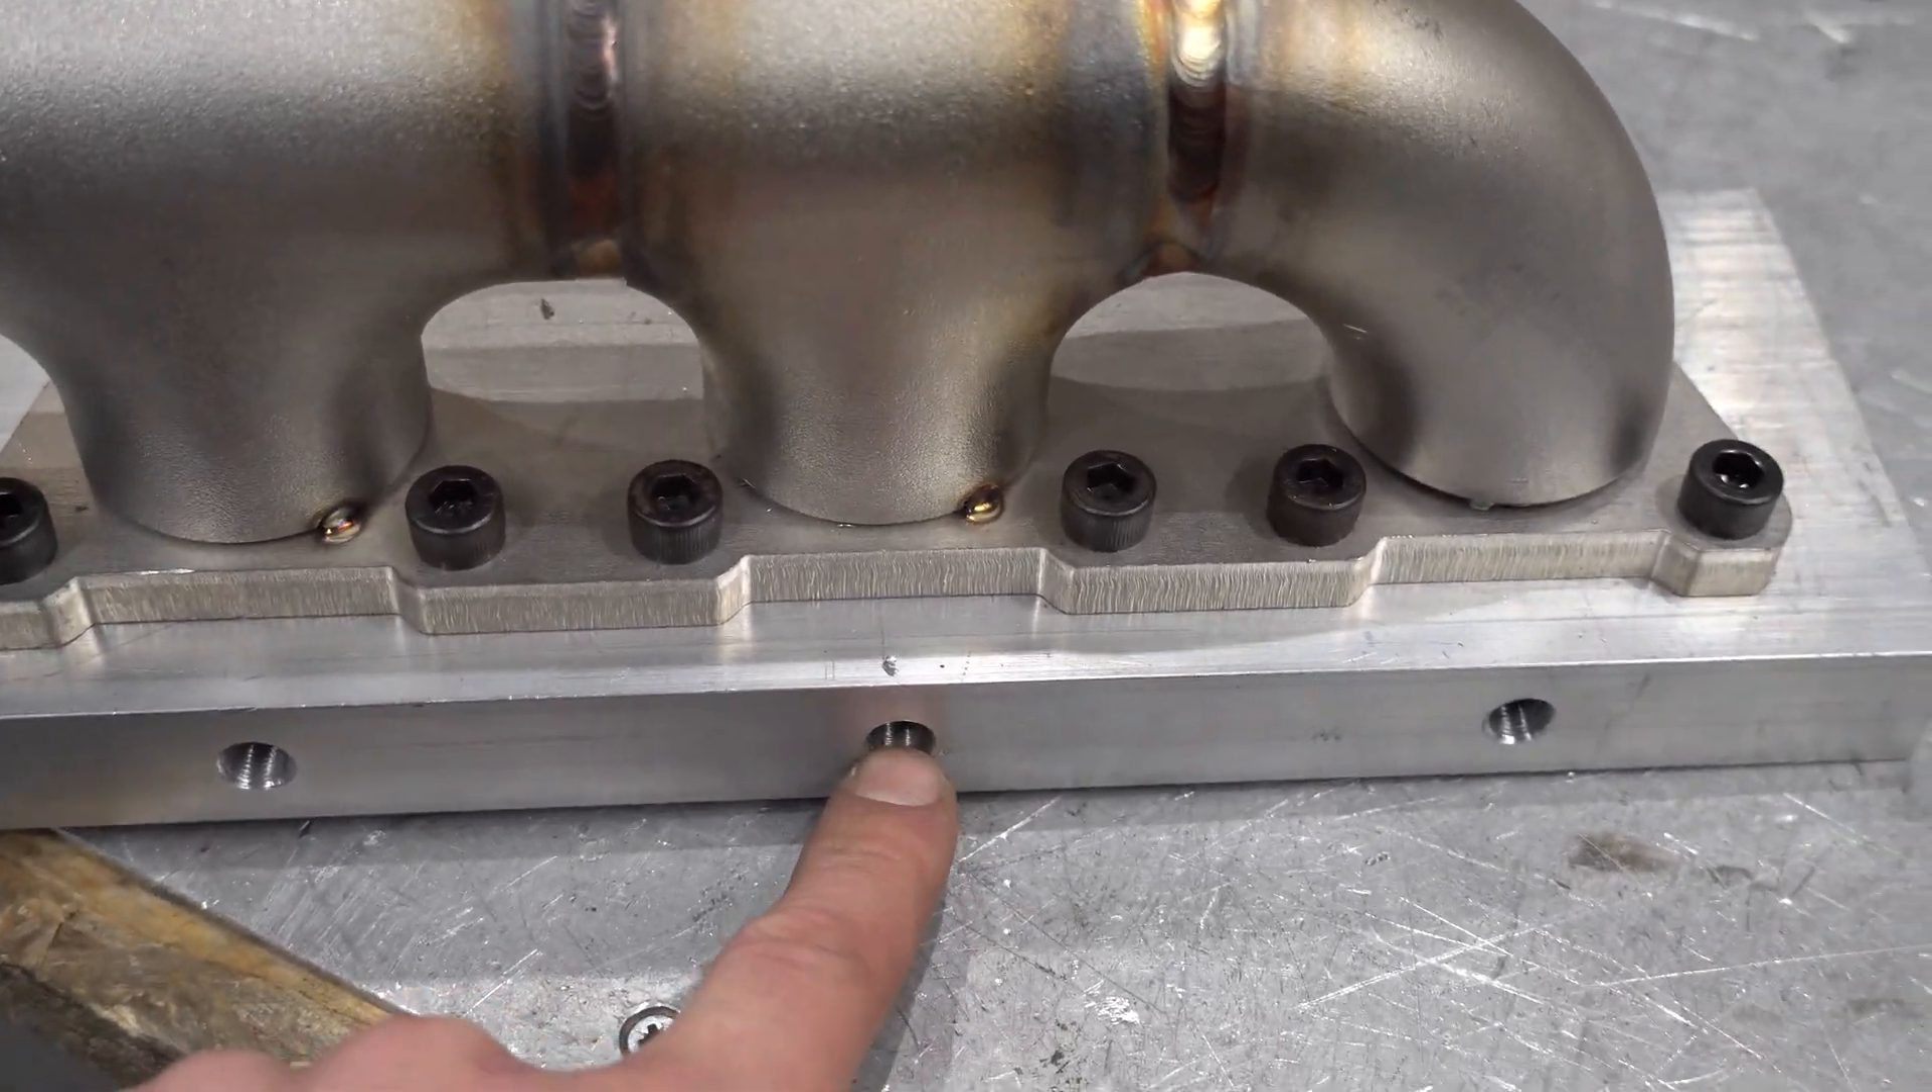So there's the chill block all done bolted down.